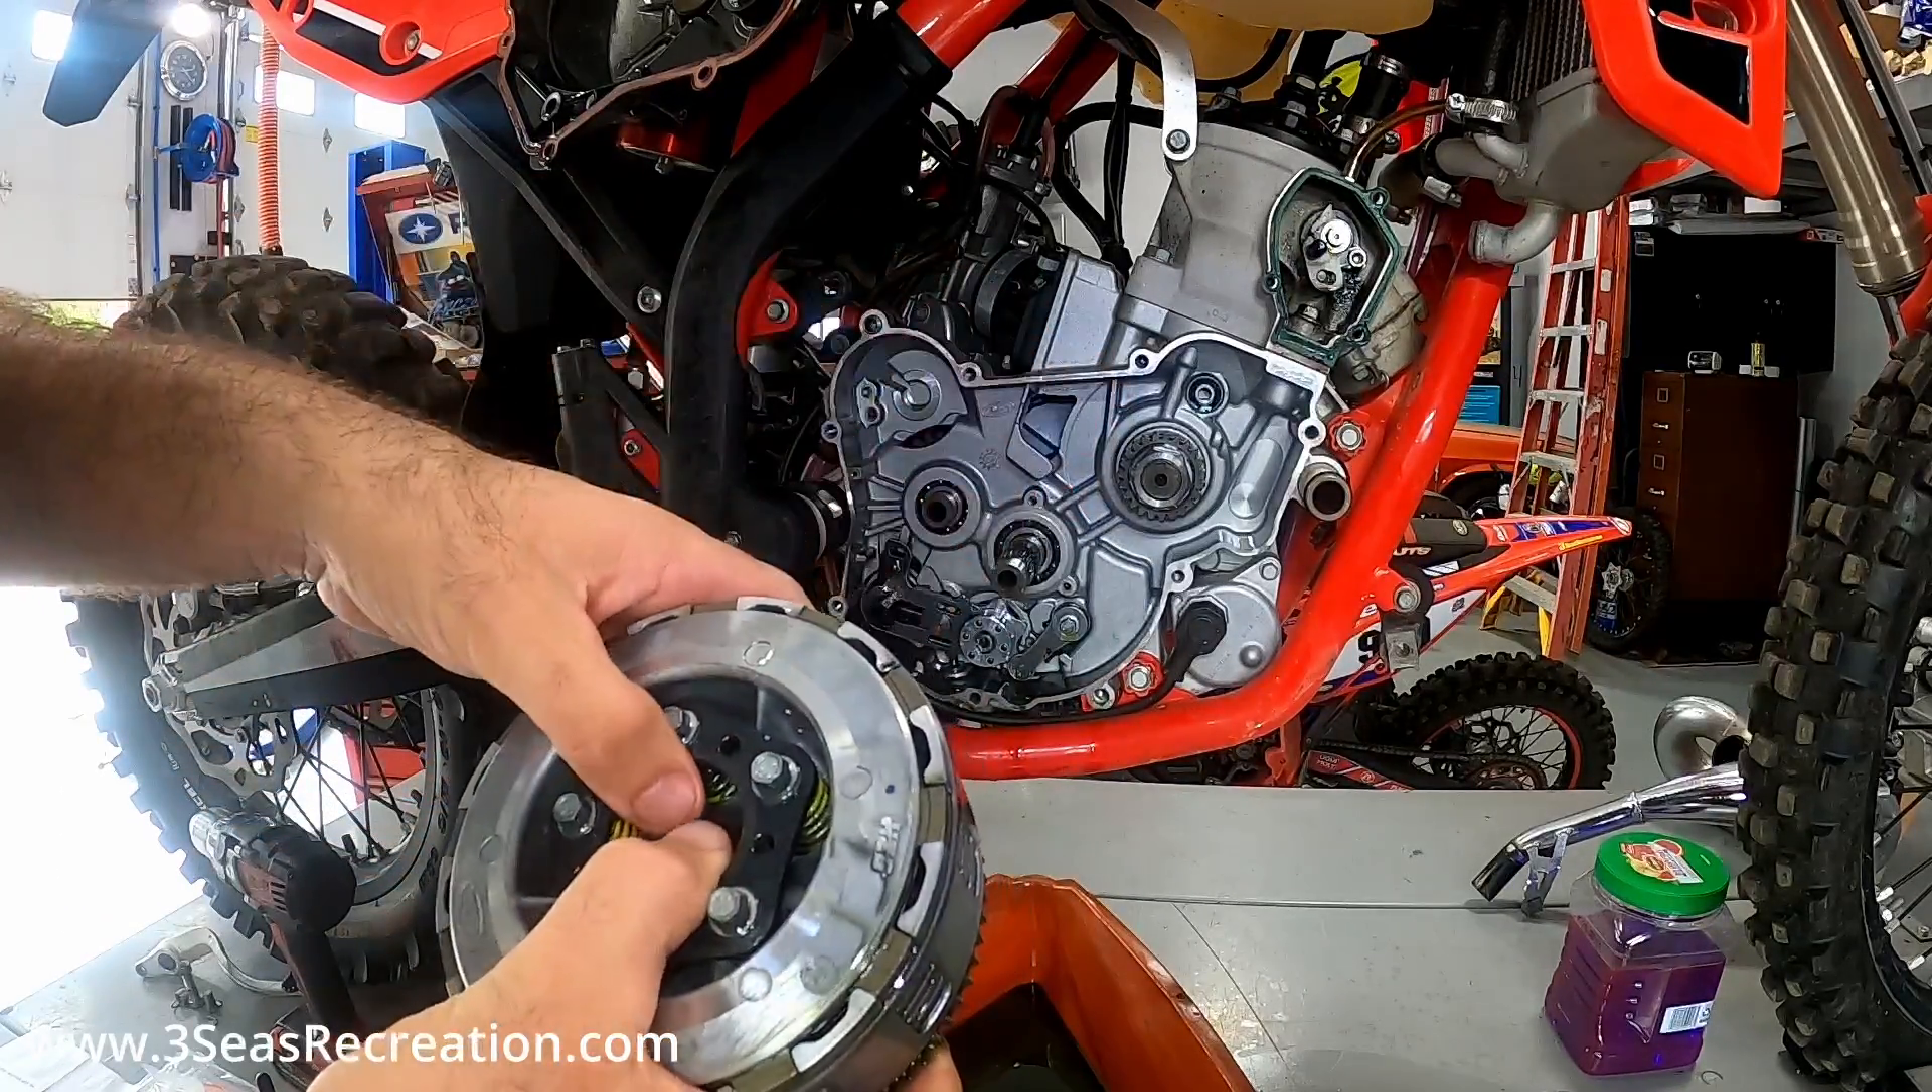Our clutch springs, pack, everything is all together.